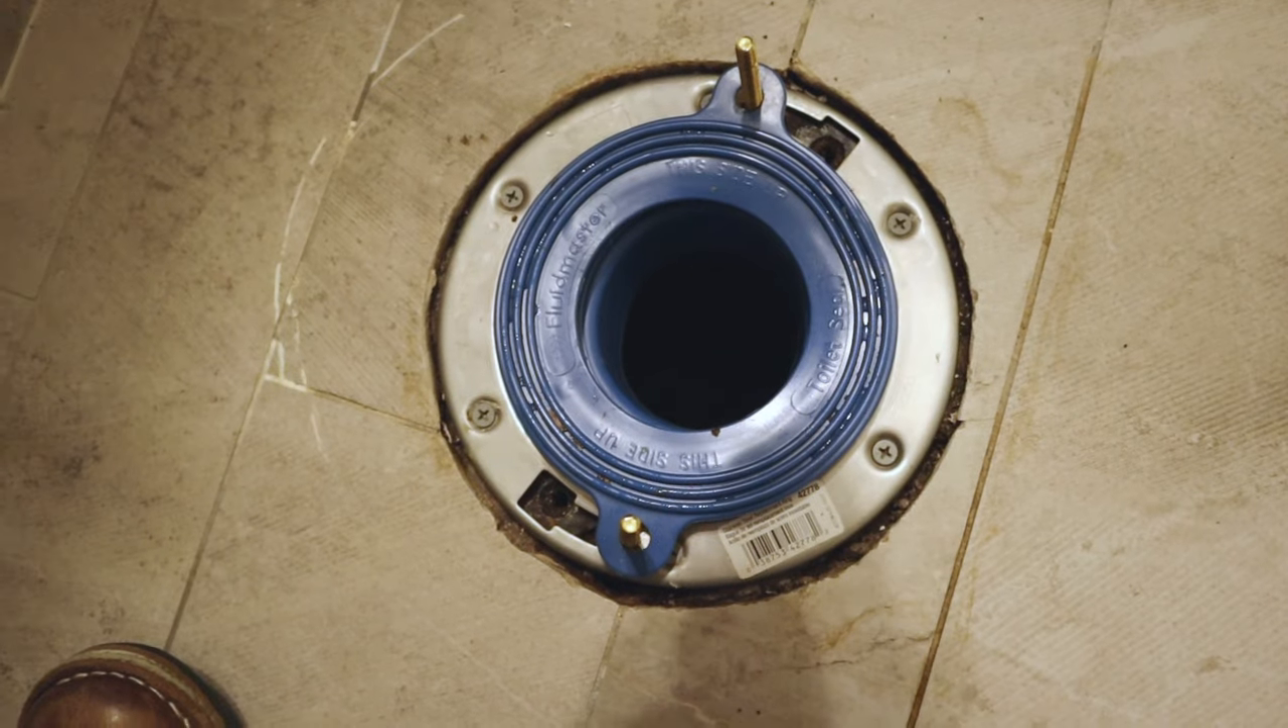All right so we've got our bolts in place and go ahead and drop our ring into our bolts and we've got these all set here.